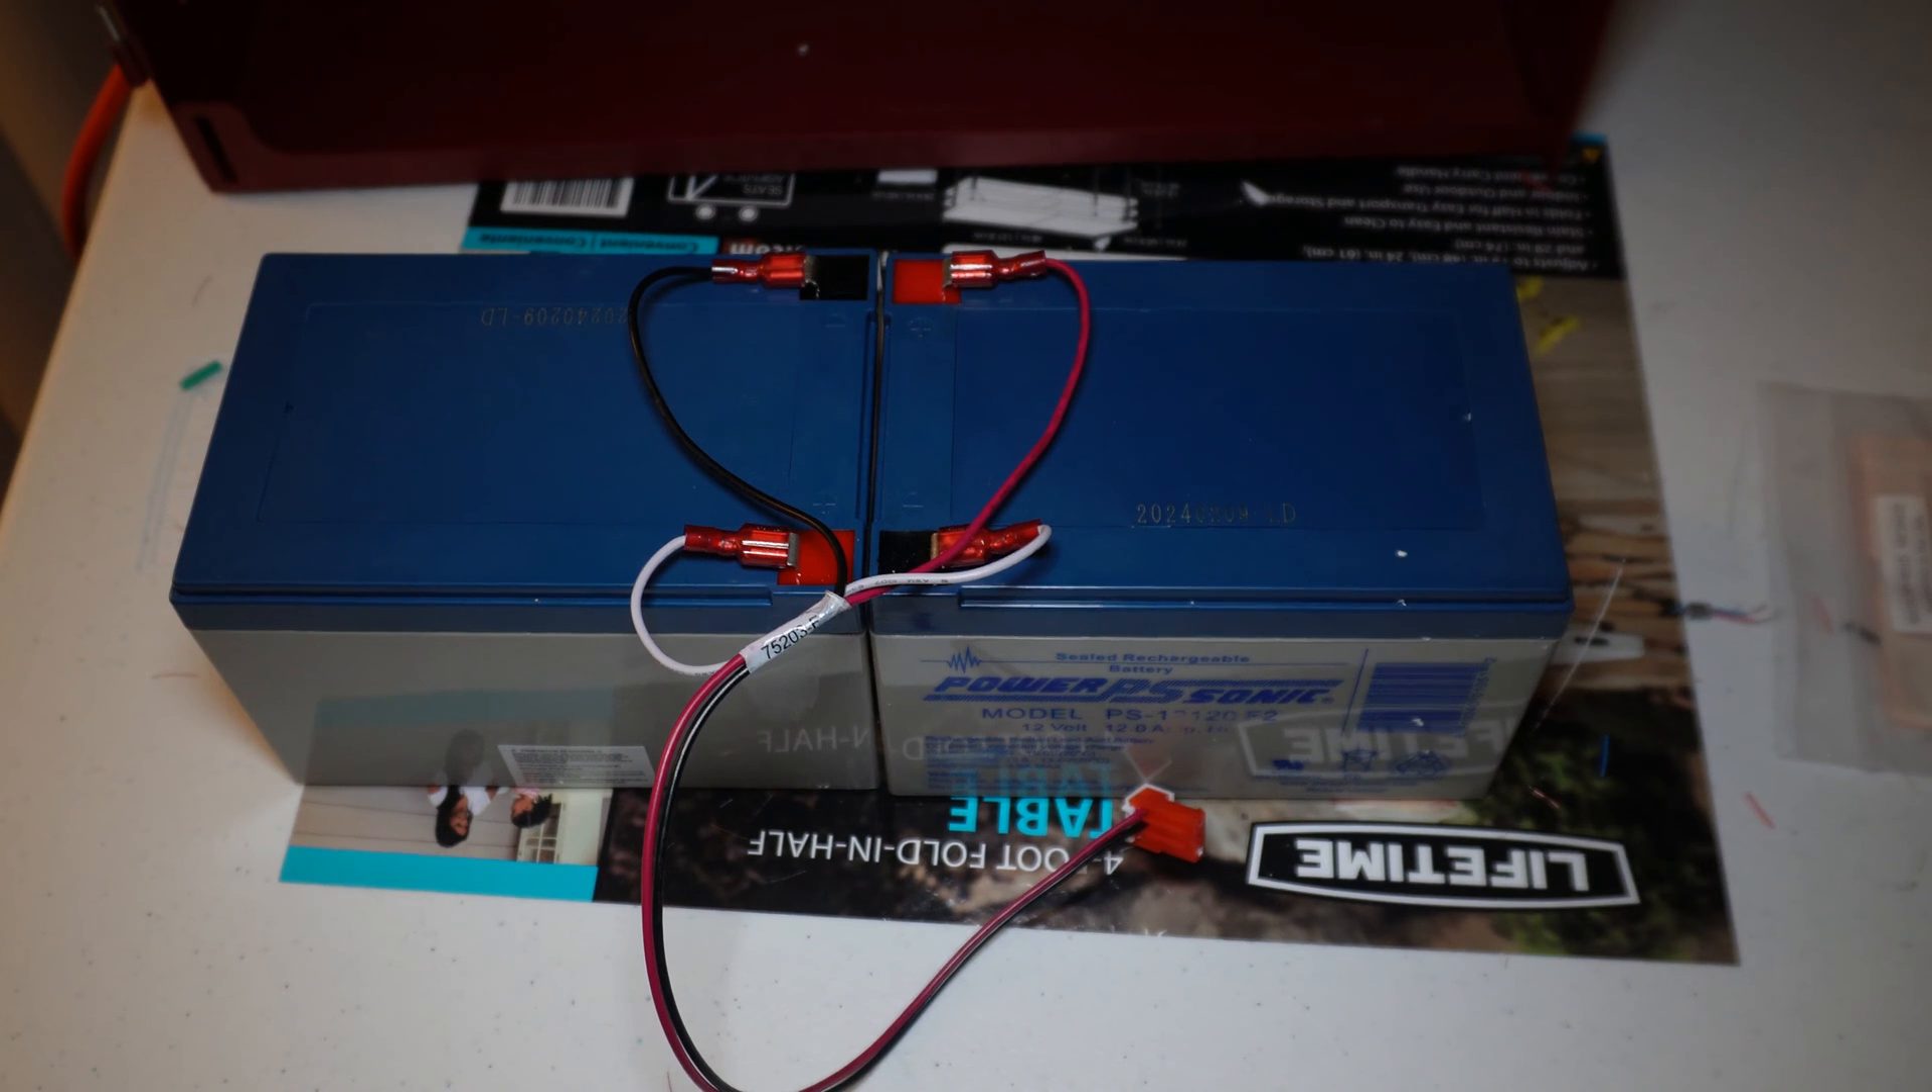All right so now we've got the battery side wired up.